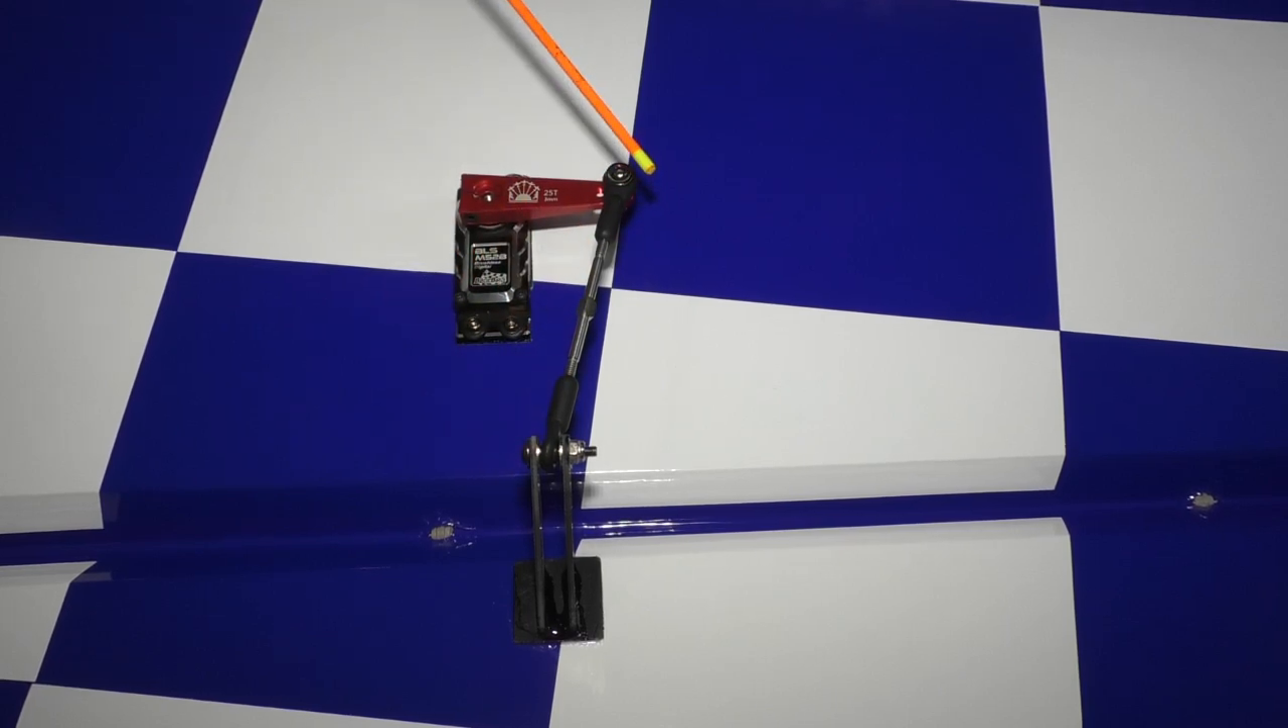Right now you can see that I have my horn going through the pushrod, we're in the outermost hole and then we're good to go.